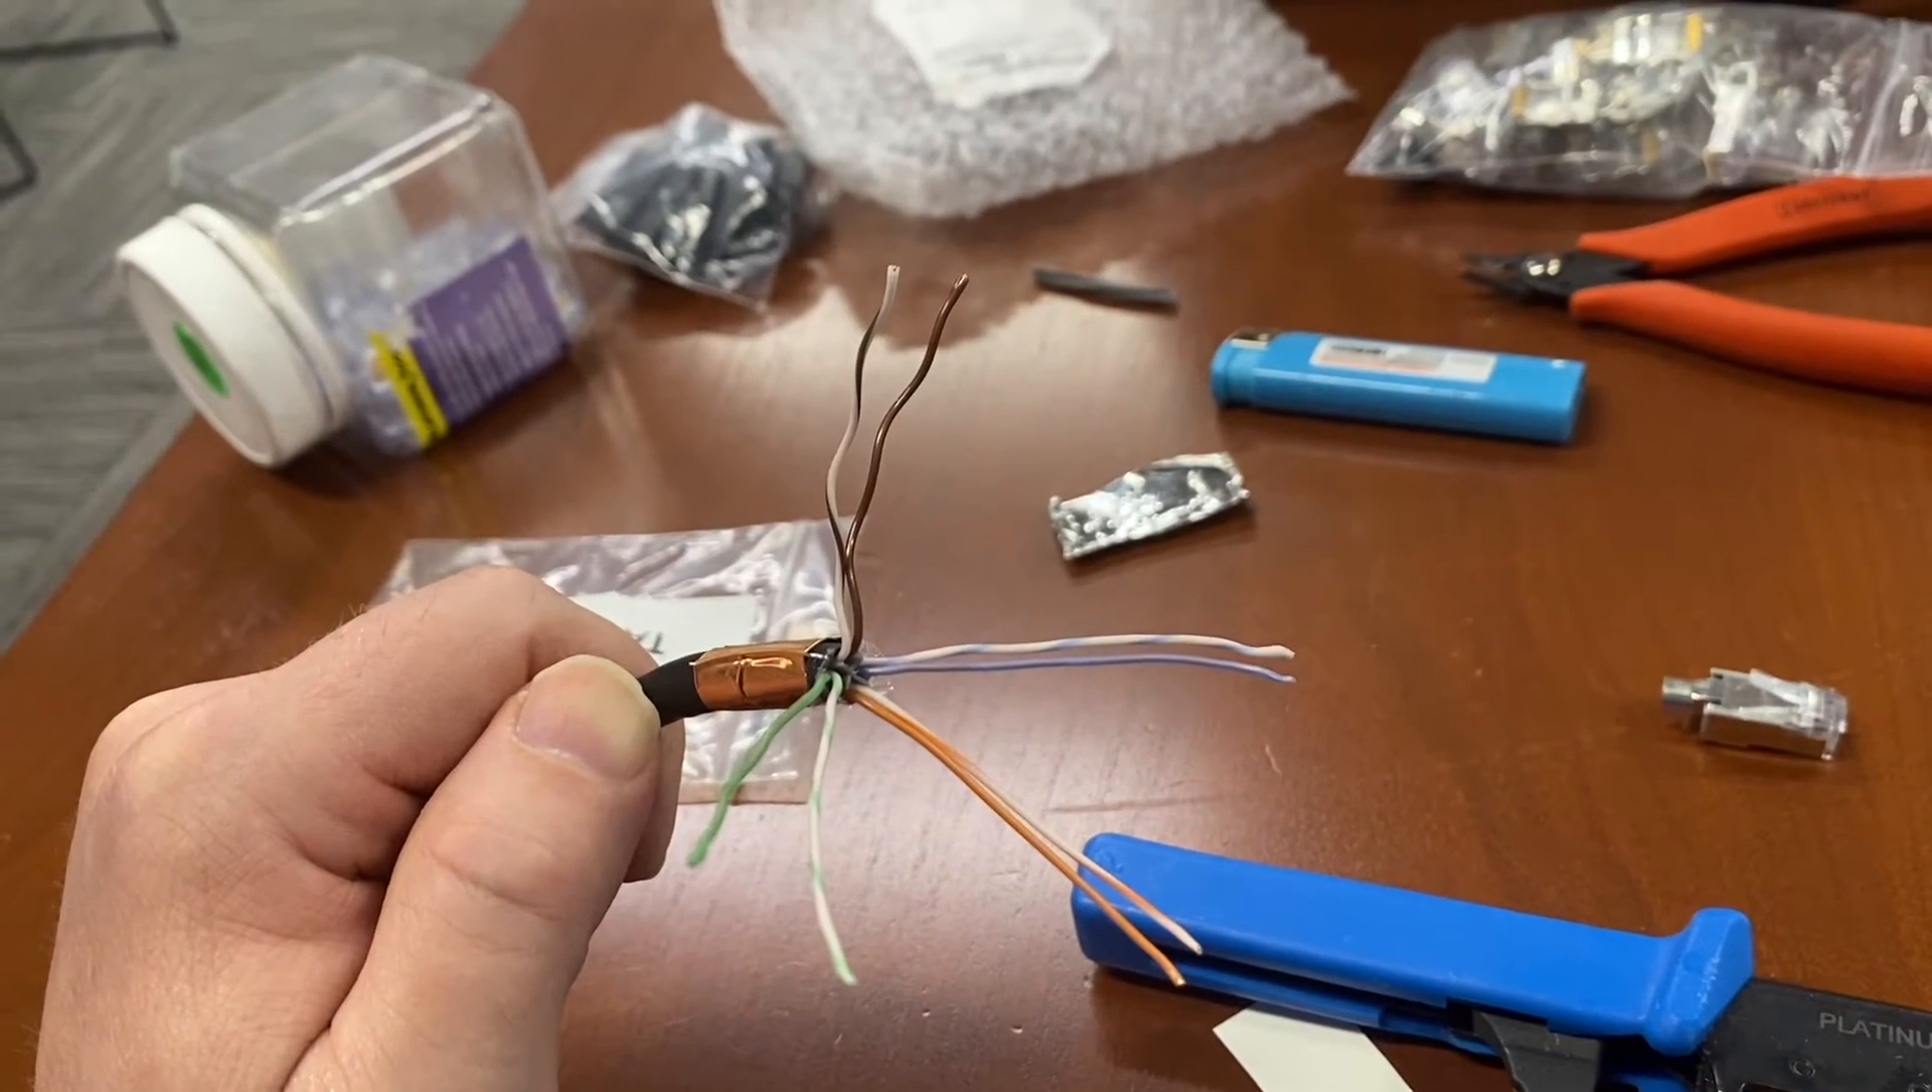You can see that the three of my pairs i have straightened out but my brown and white brown have not straightened out.